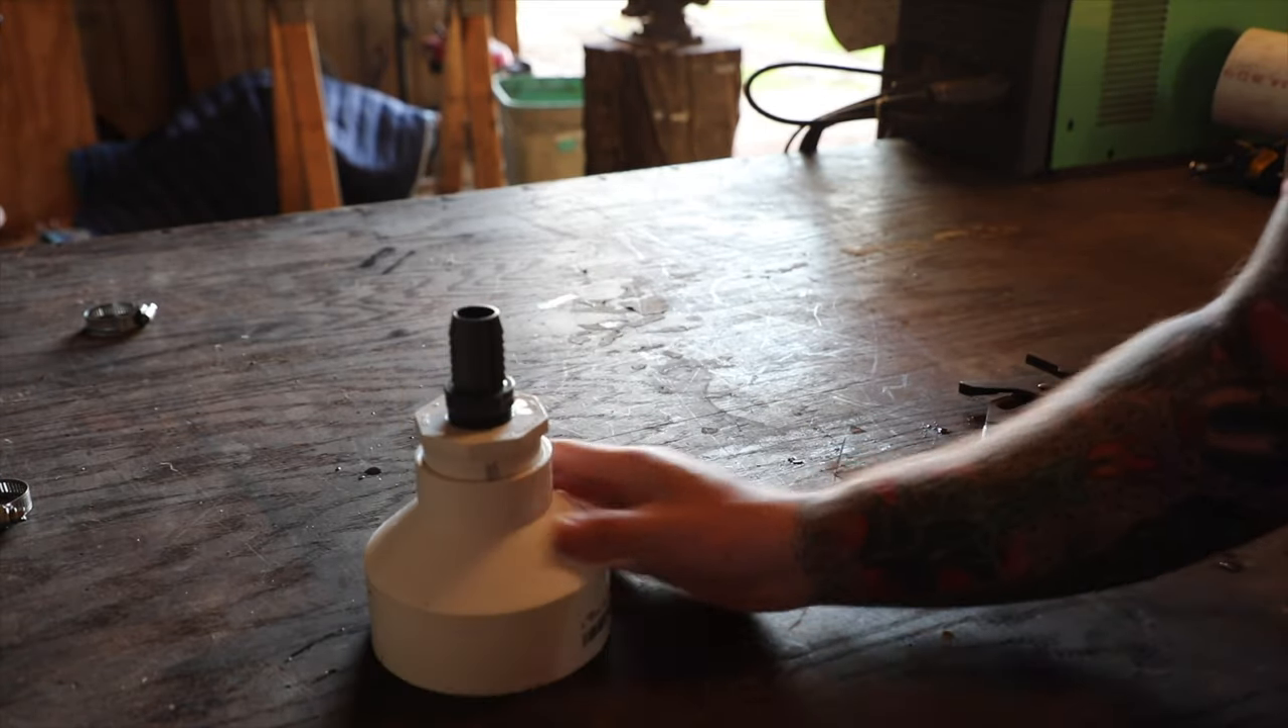So then we have our nipple on our two inch end cap.